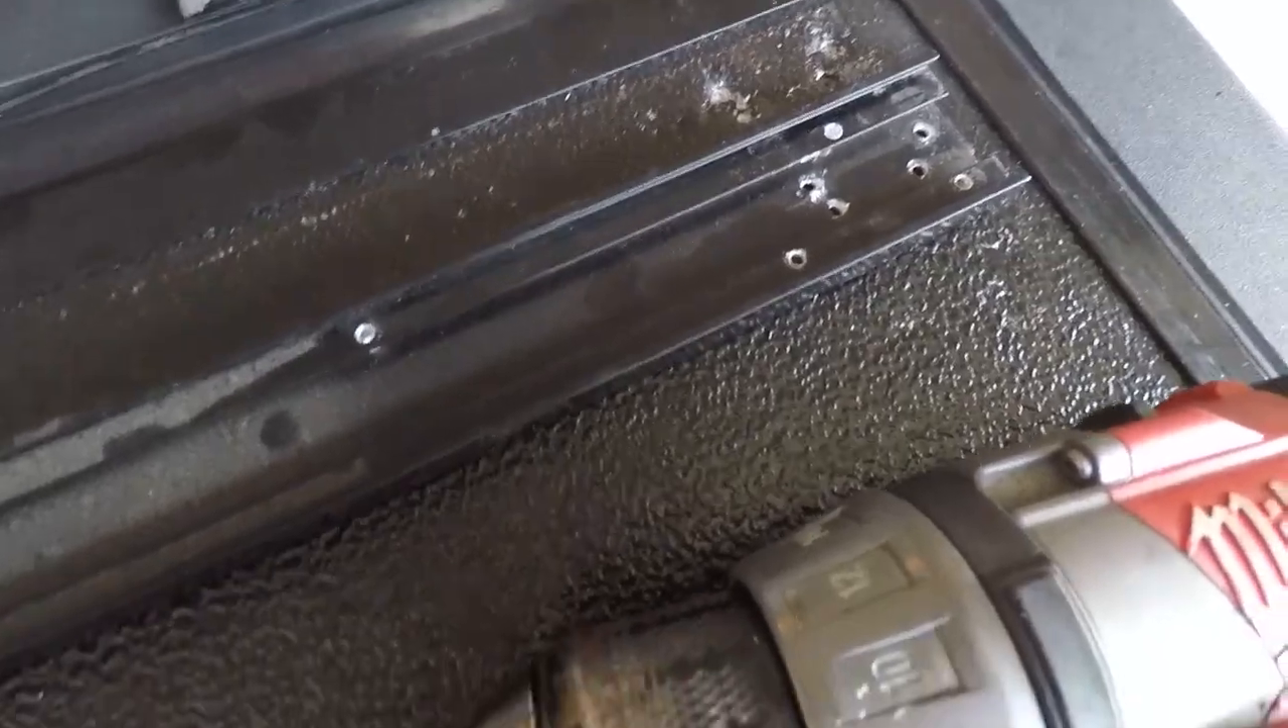Okay we got all the stupid rivets out and these probably aren't exactly right.